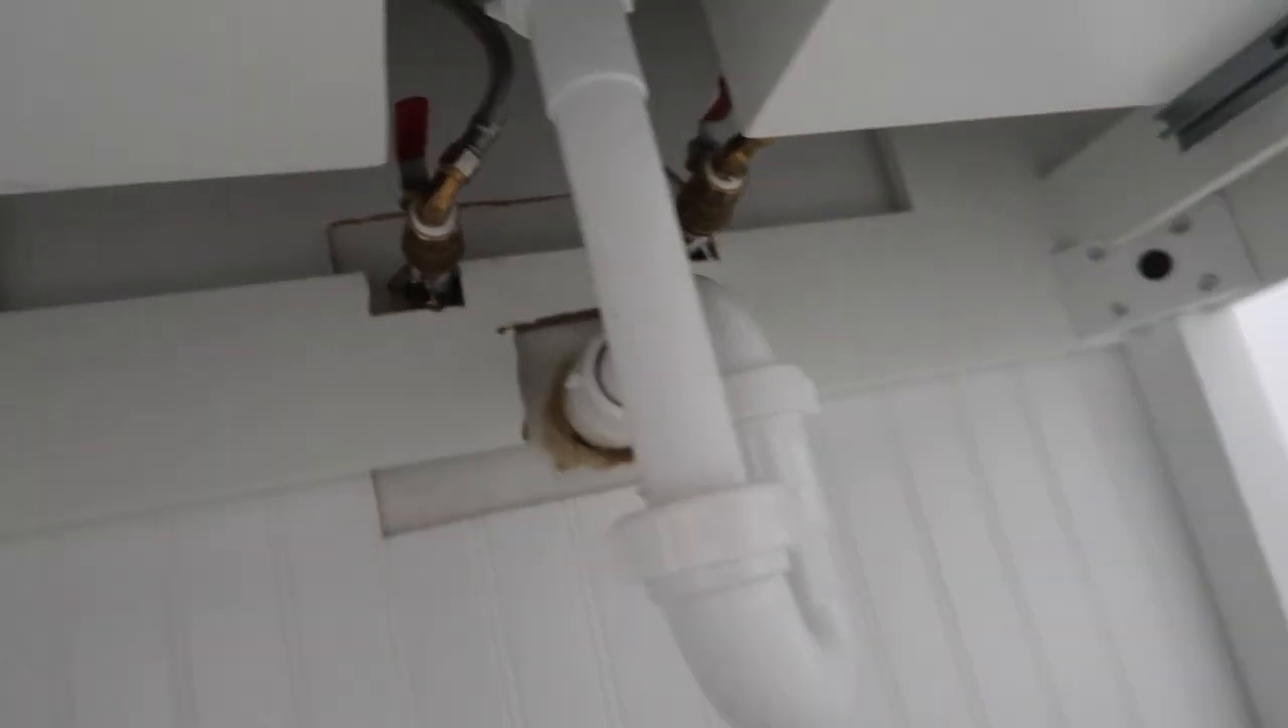I ended up having to buy an extension piece 12 inch and you can see where the water line is hooked up.